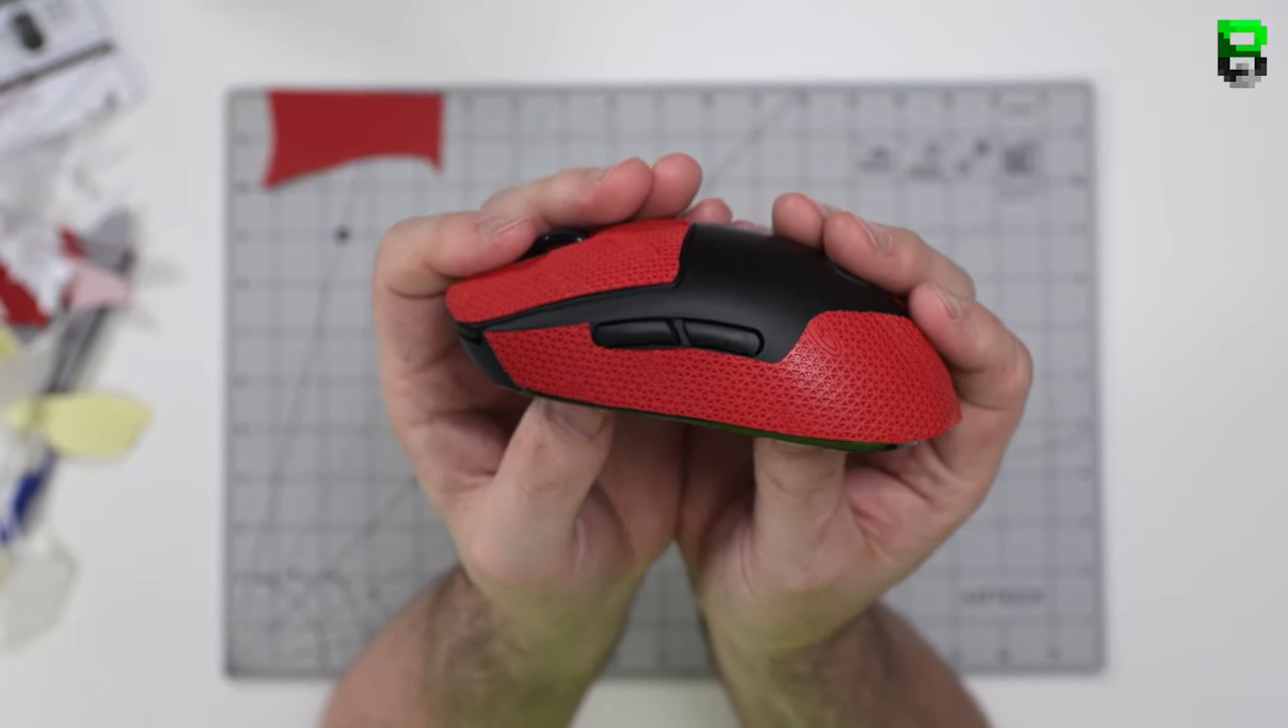So that's it. The G Pro tape is on.